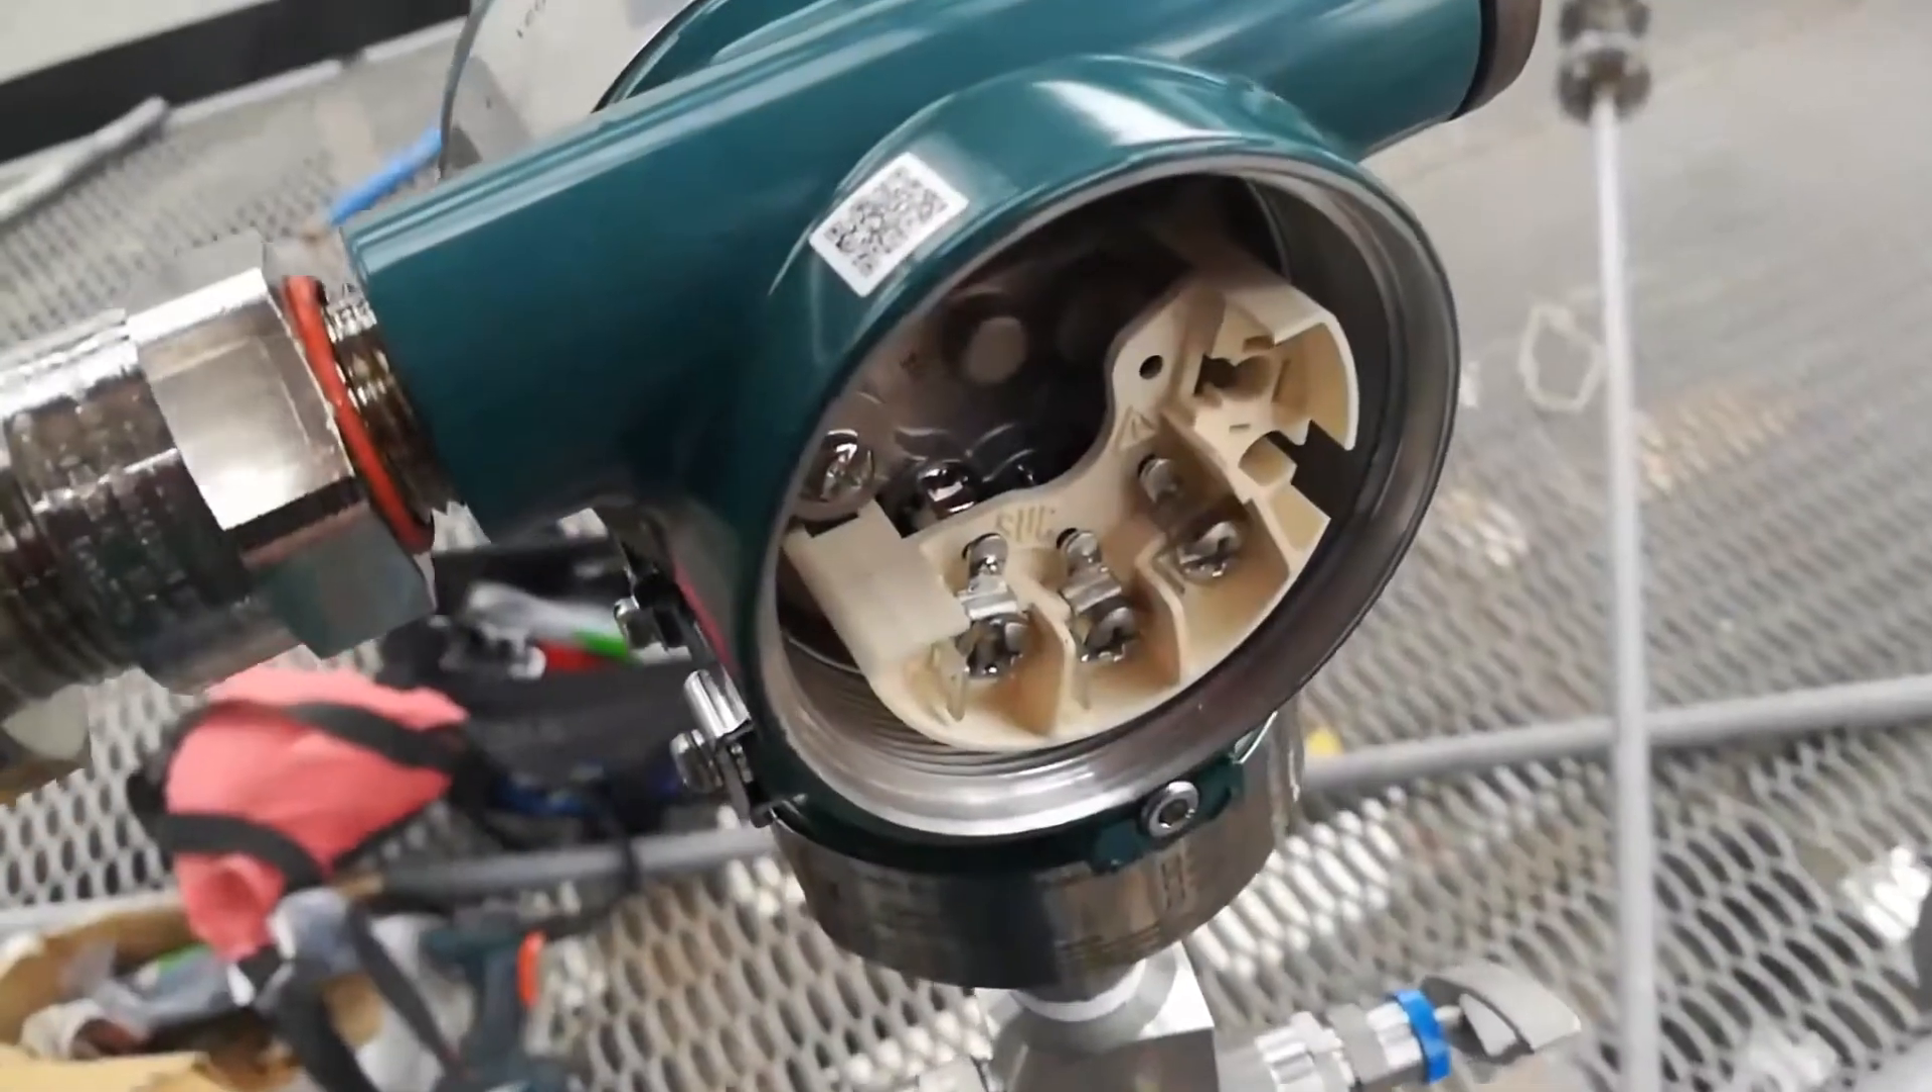I have already removed the terminal block cover.